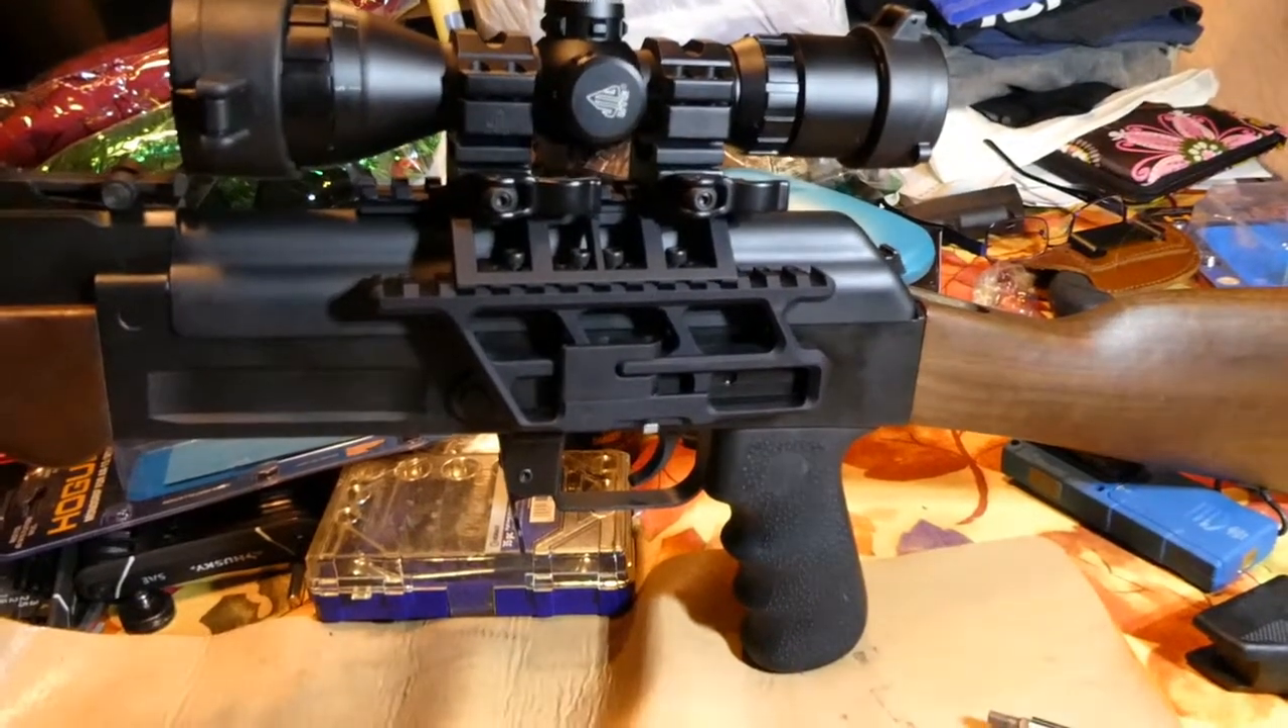And now we just put our scope mount back on. And it is a rifle again.